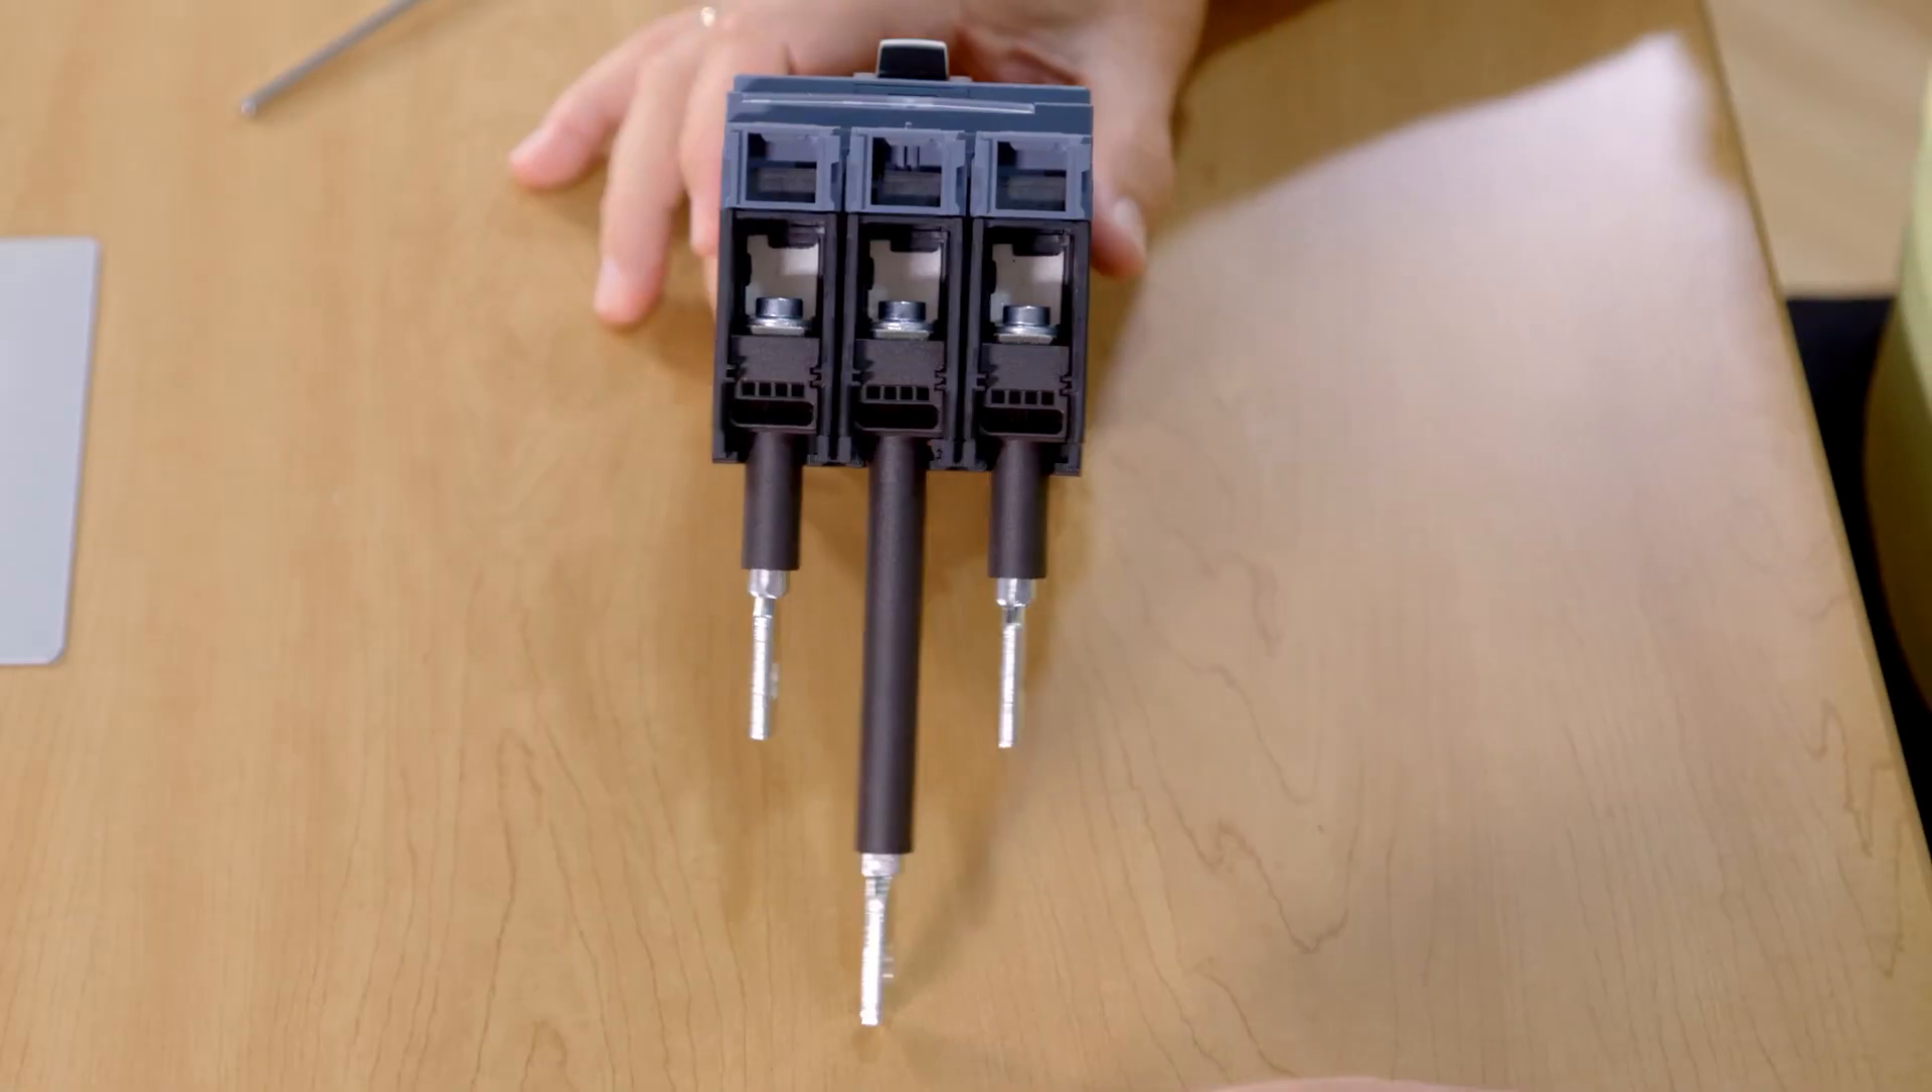So, we've installed the rear connecting, flat rear connecting studs on the 3BA 125 amp breaker.